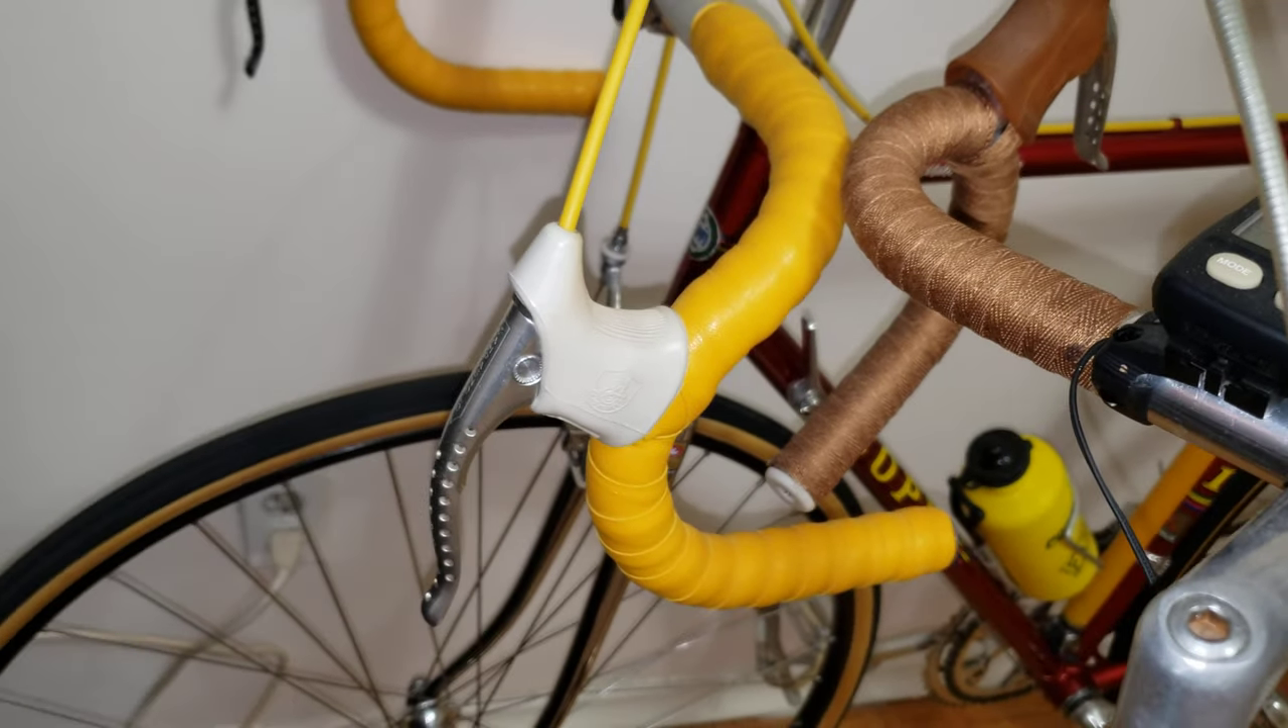So right here i've got the campagnolo brake lever hoods and look they just fit perfectly.